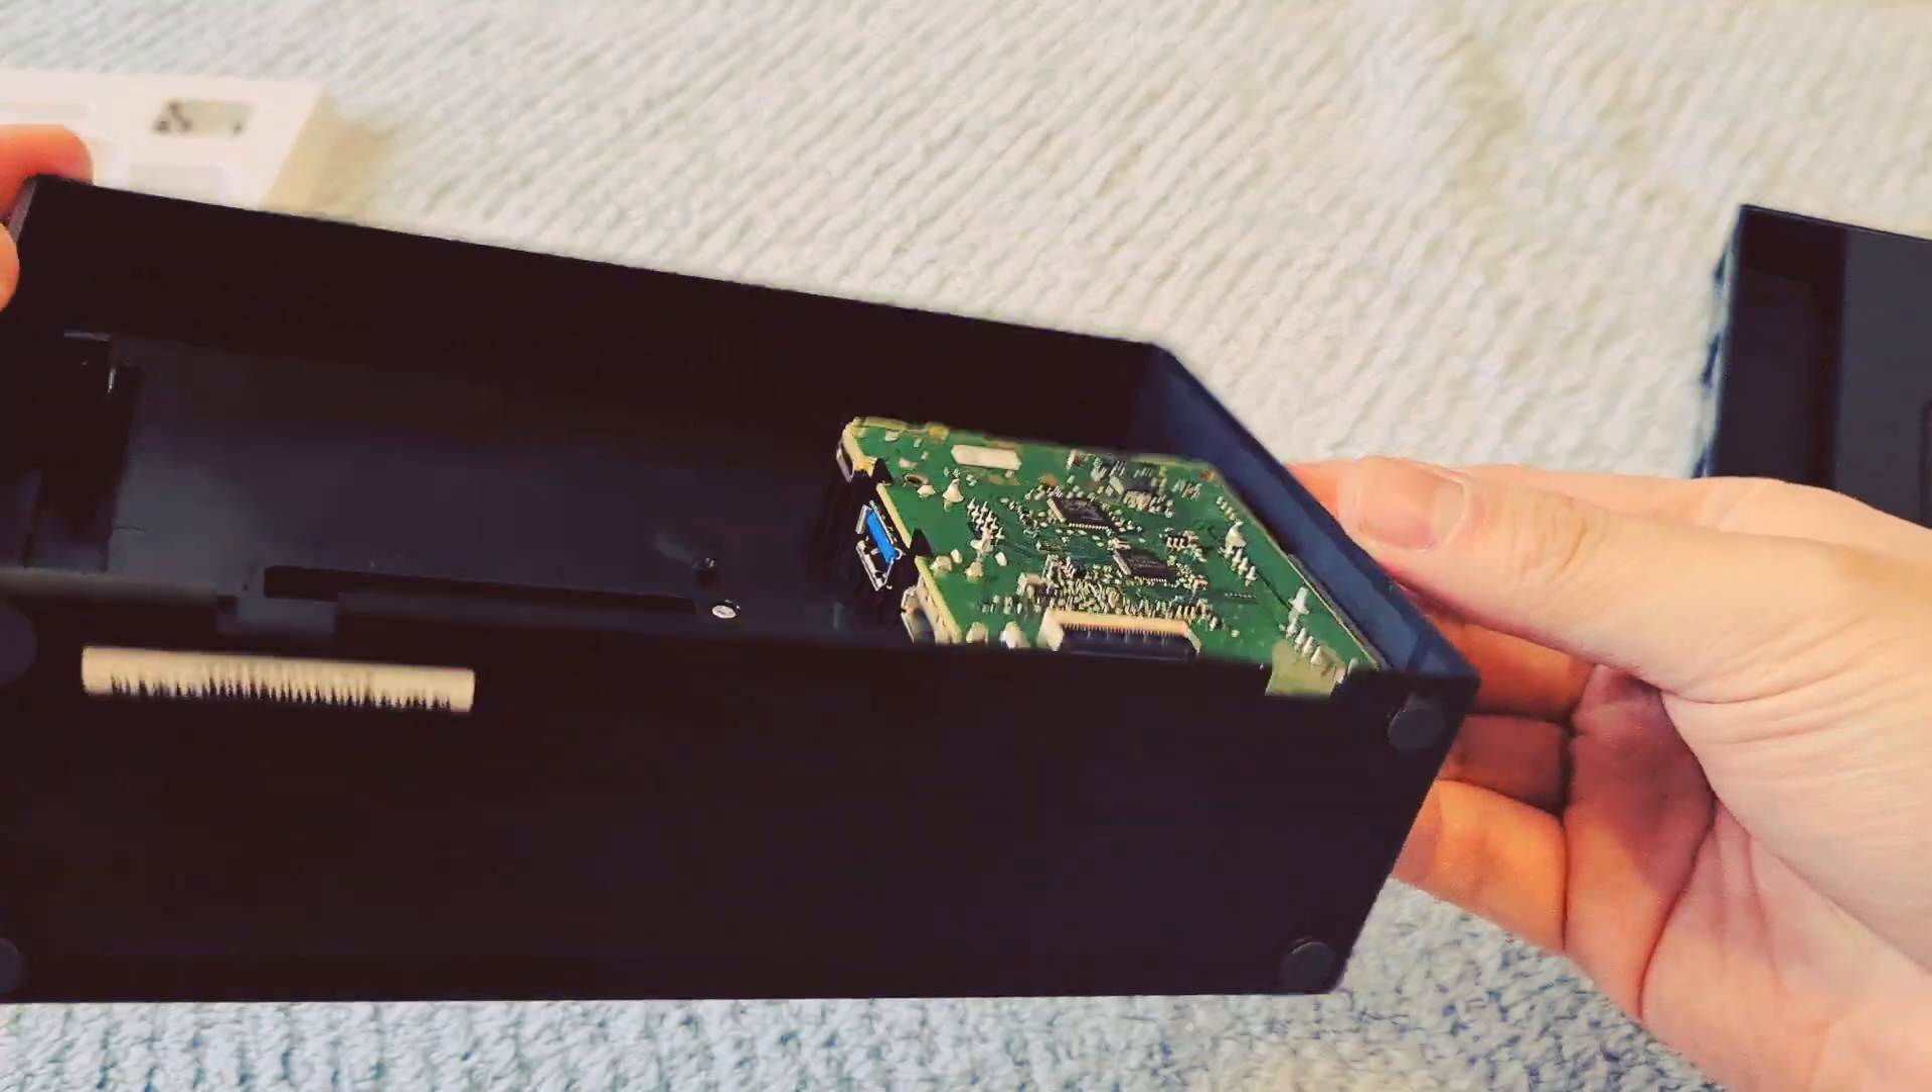There's the back of the Switch Dock removed.